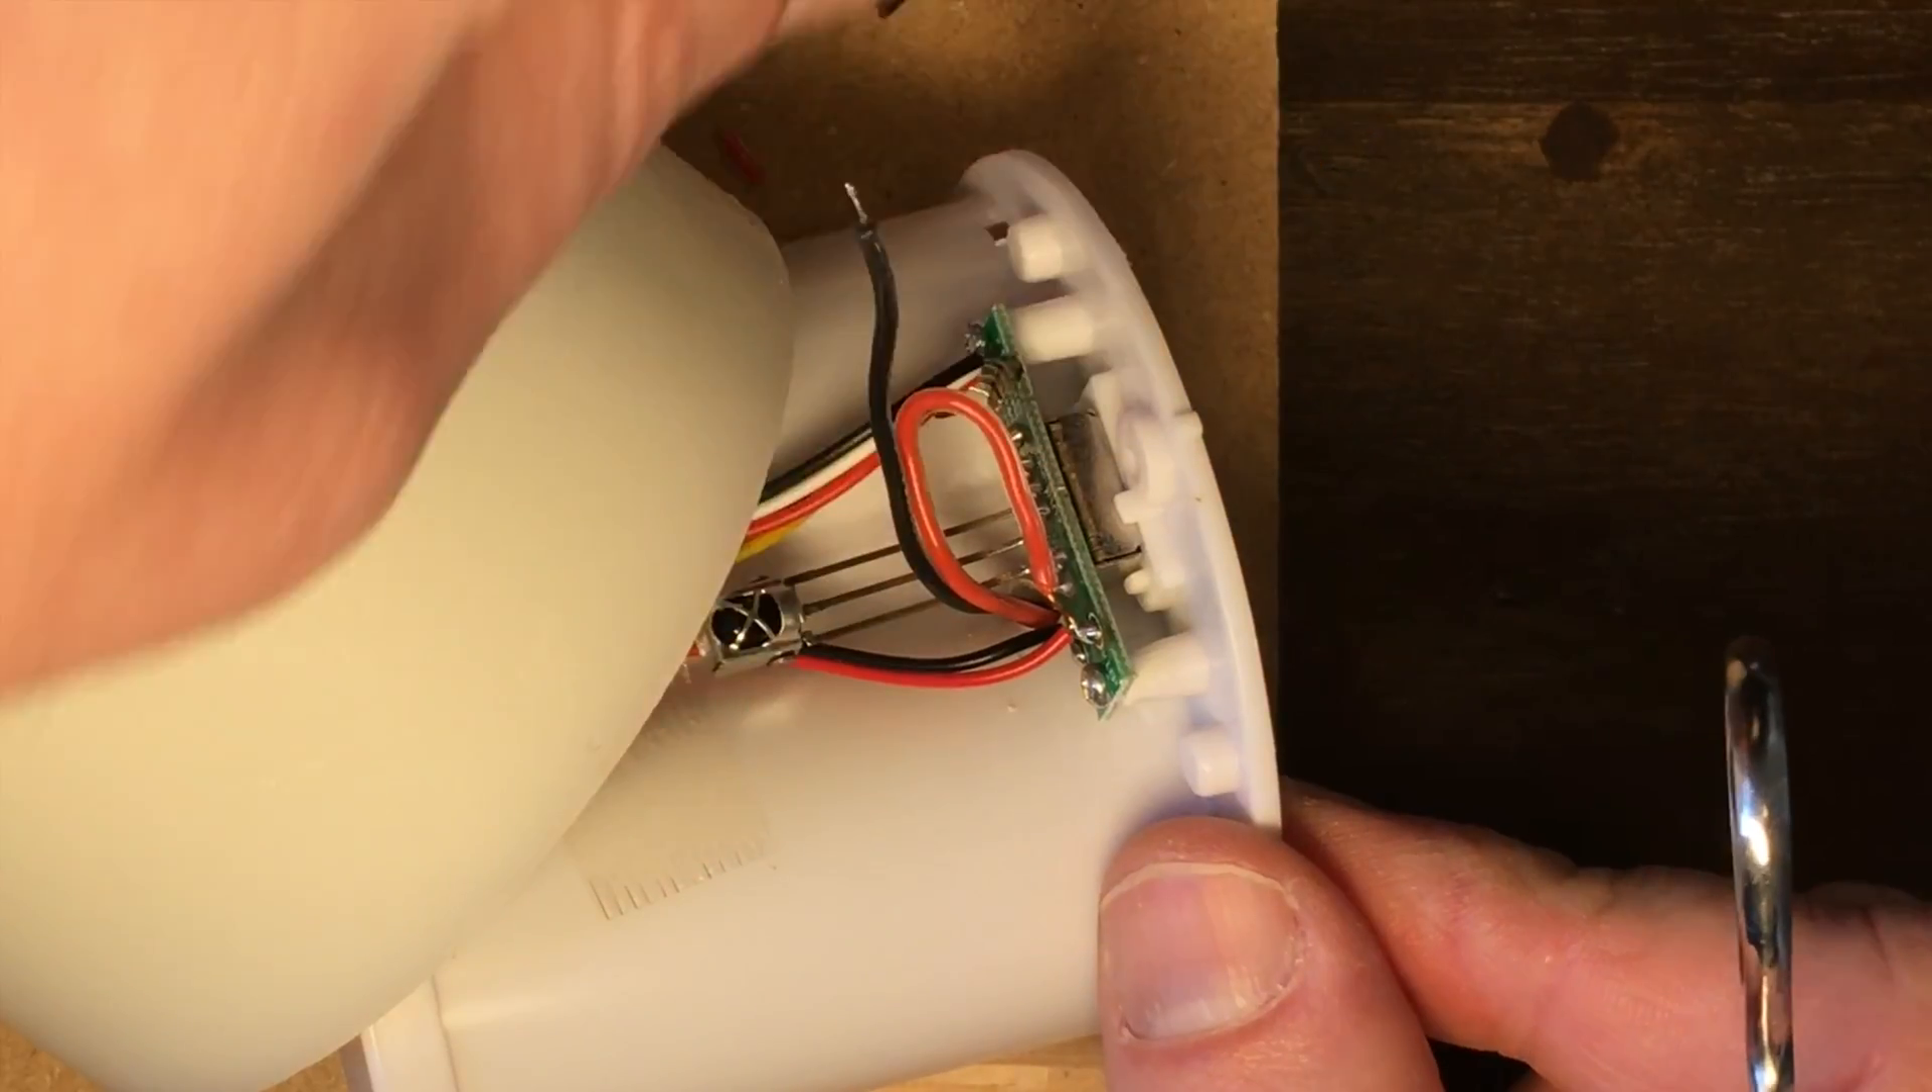And our red wire is on there.